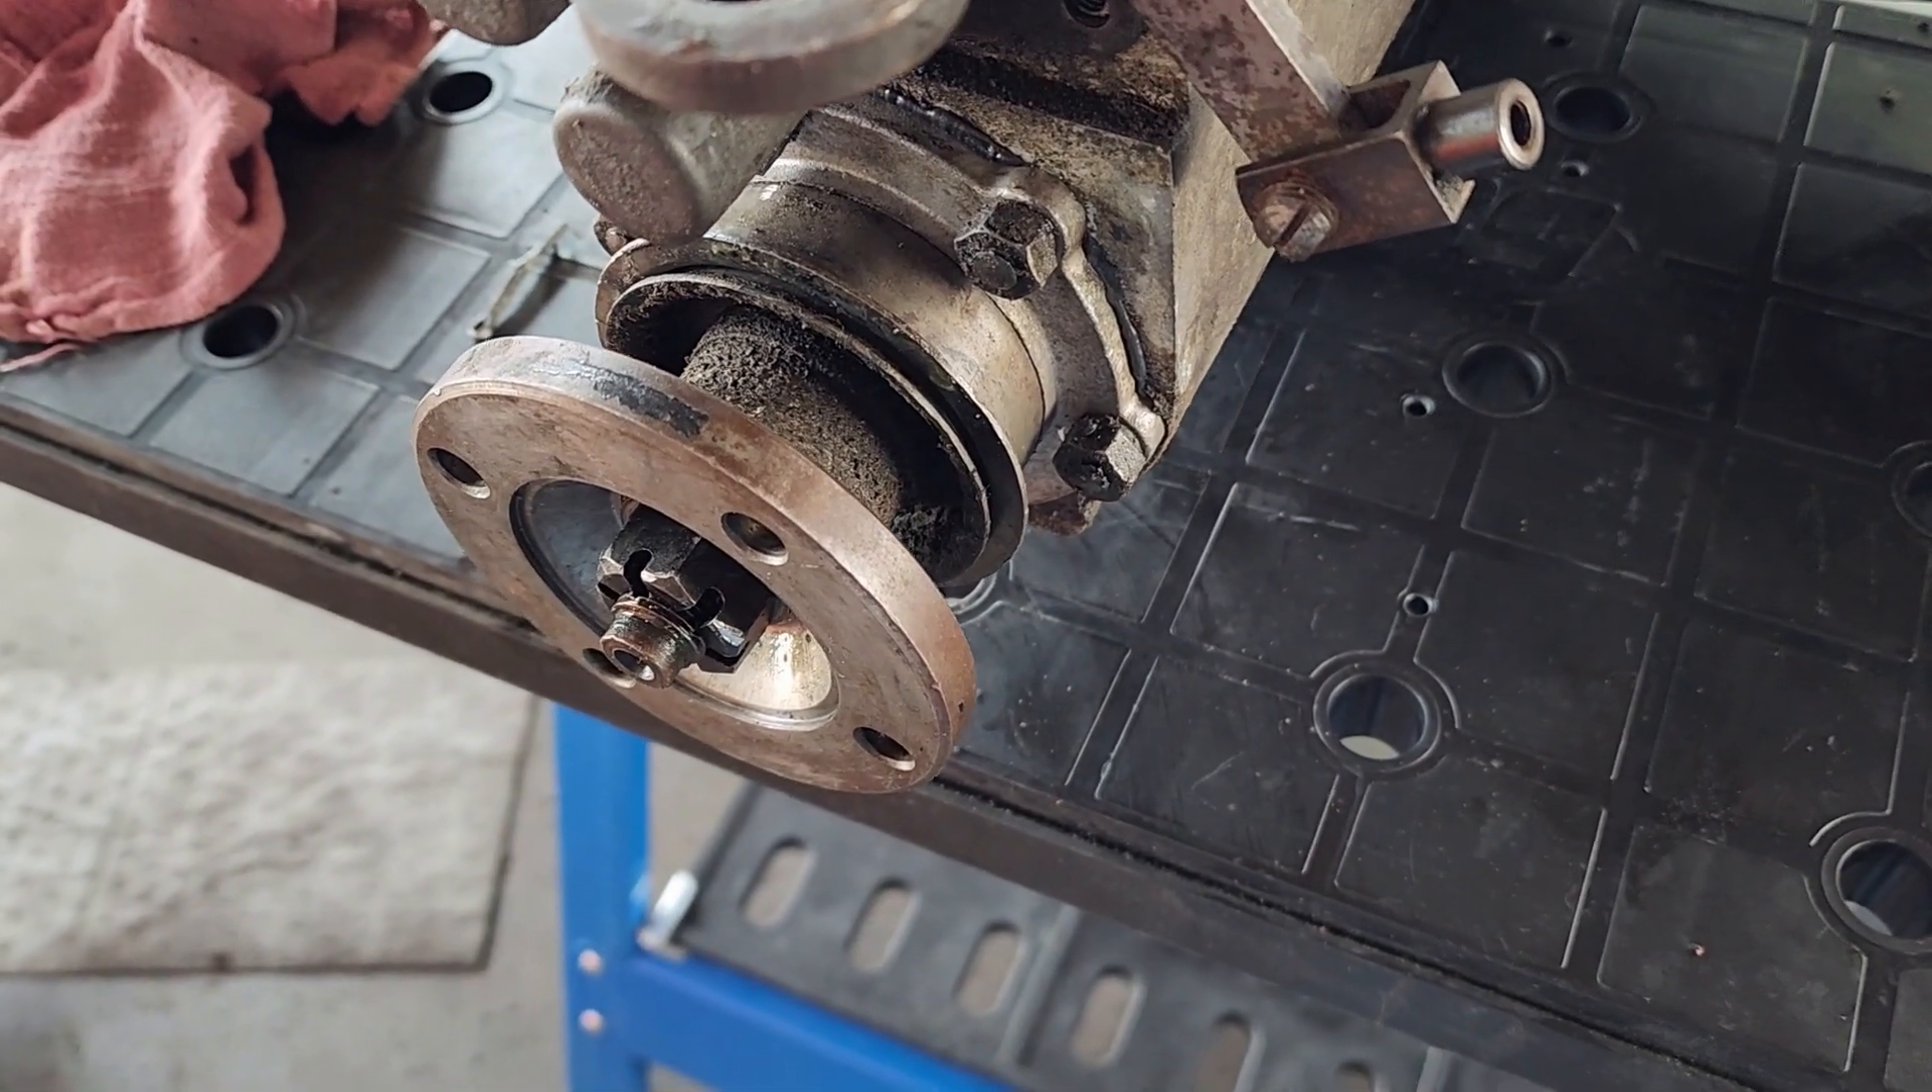Still got to get a cotter pin in this uh nut.